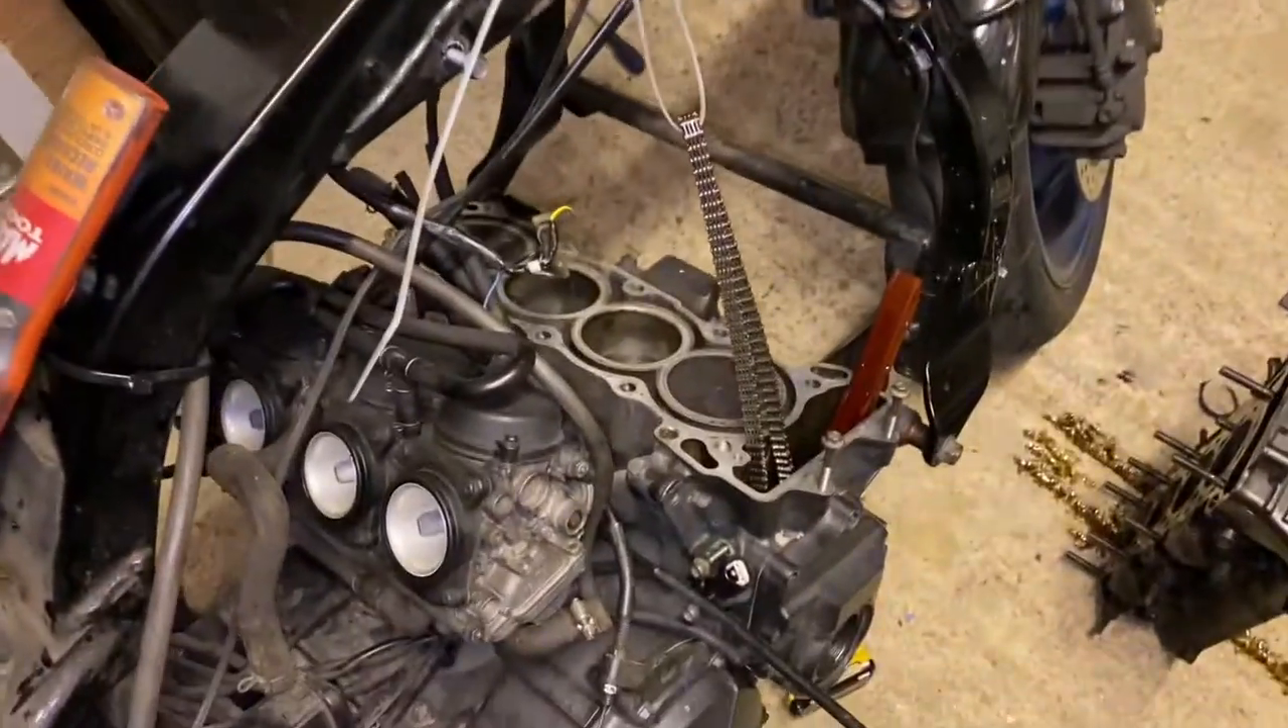Right the cylinder head has been removed as you can see i've just uh tied up the timing chain like that stop it falling all the way down there.